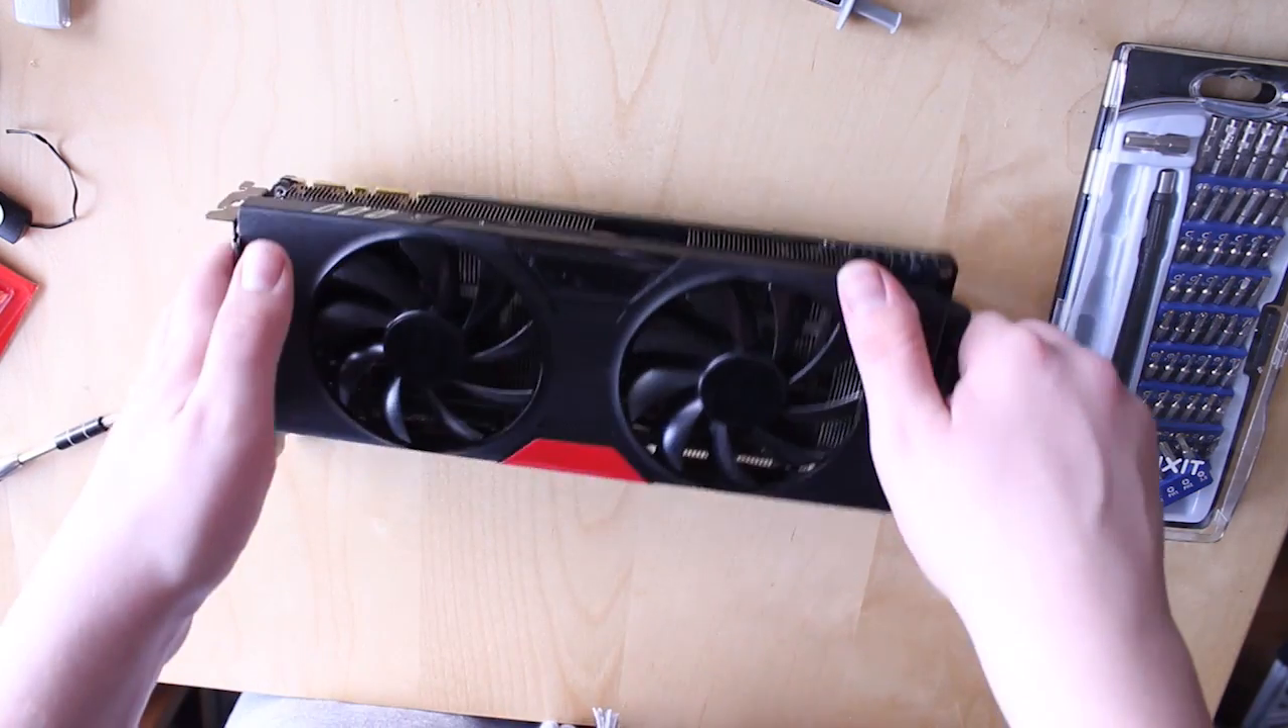Oké, nu zit je grafische kaart dus weer helemaal in elkaar.